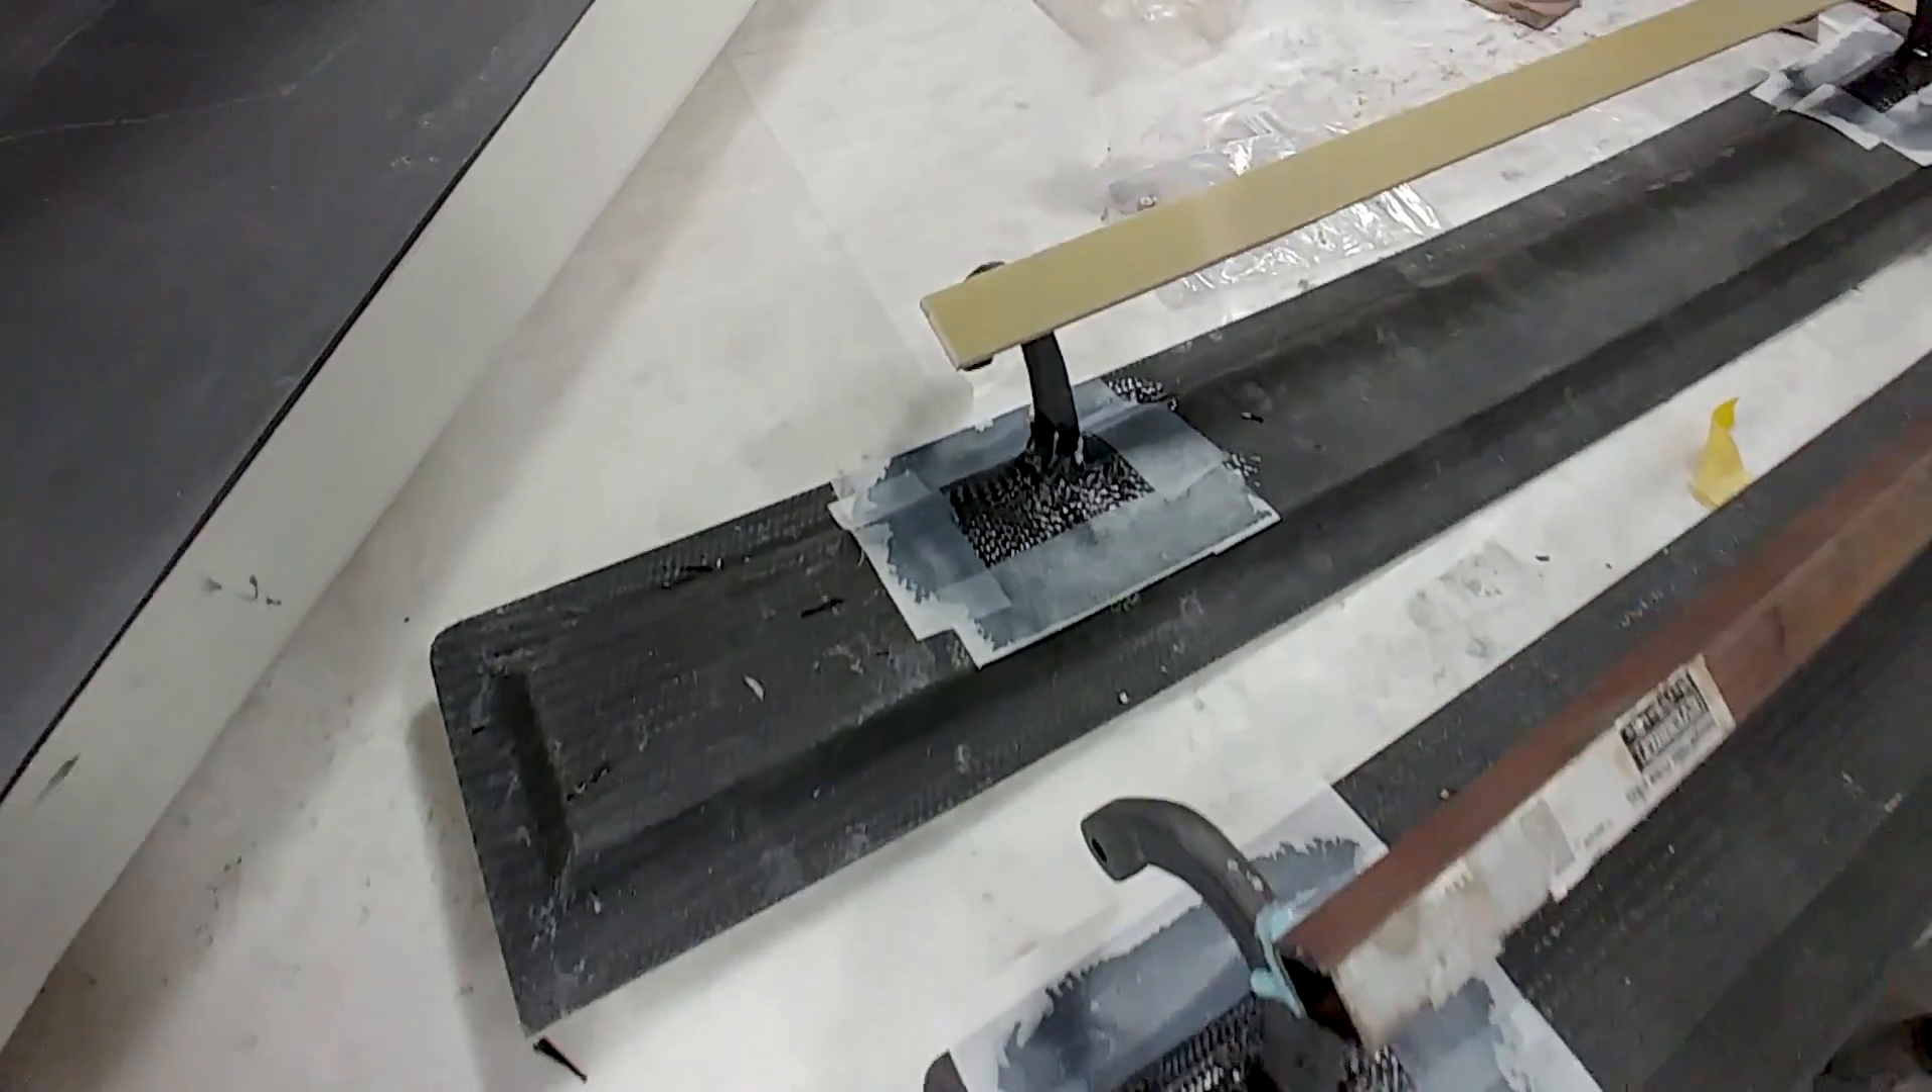And this is how it looks on the doors themselves and I still got those supporting rods on.